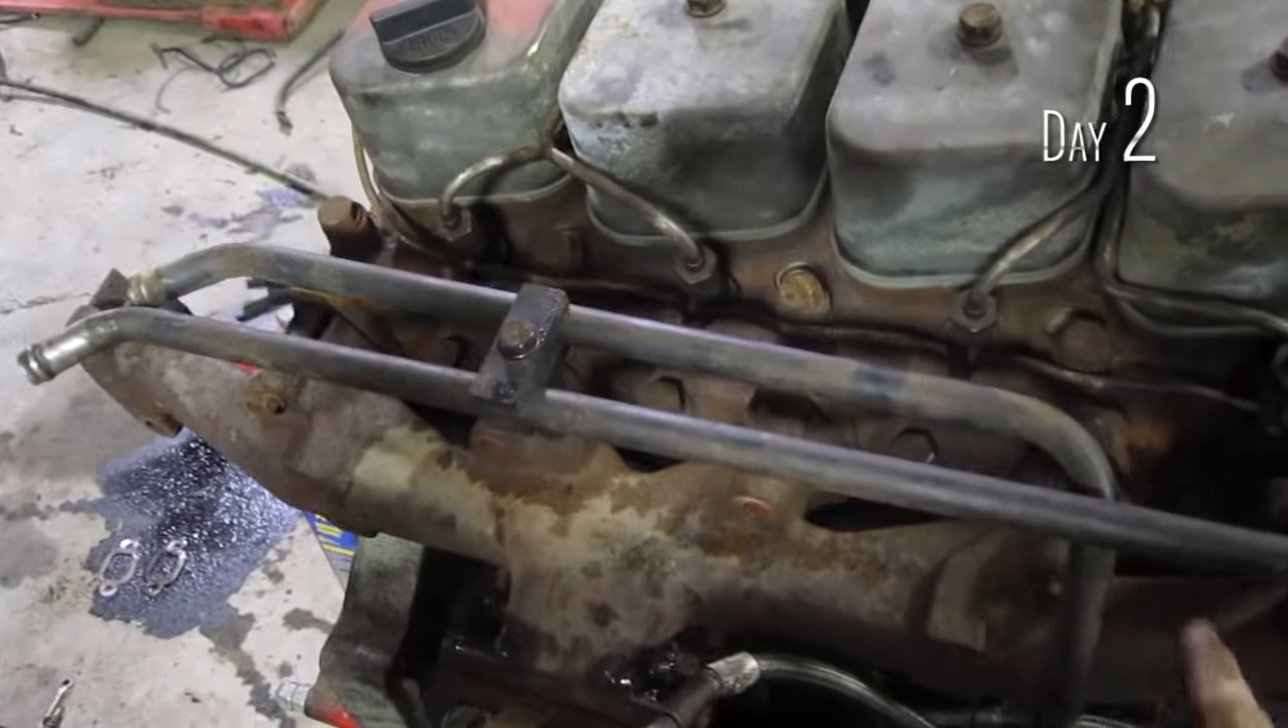I got the exhaust manifold of the 5 .9 on there.